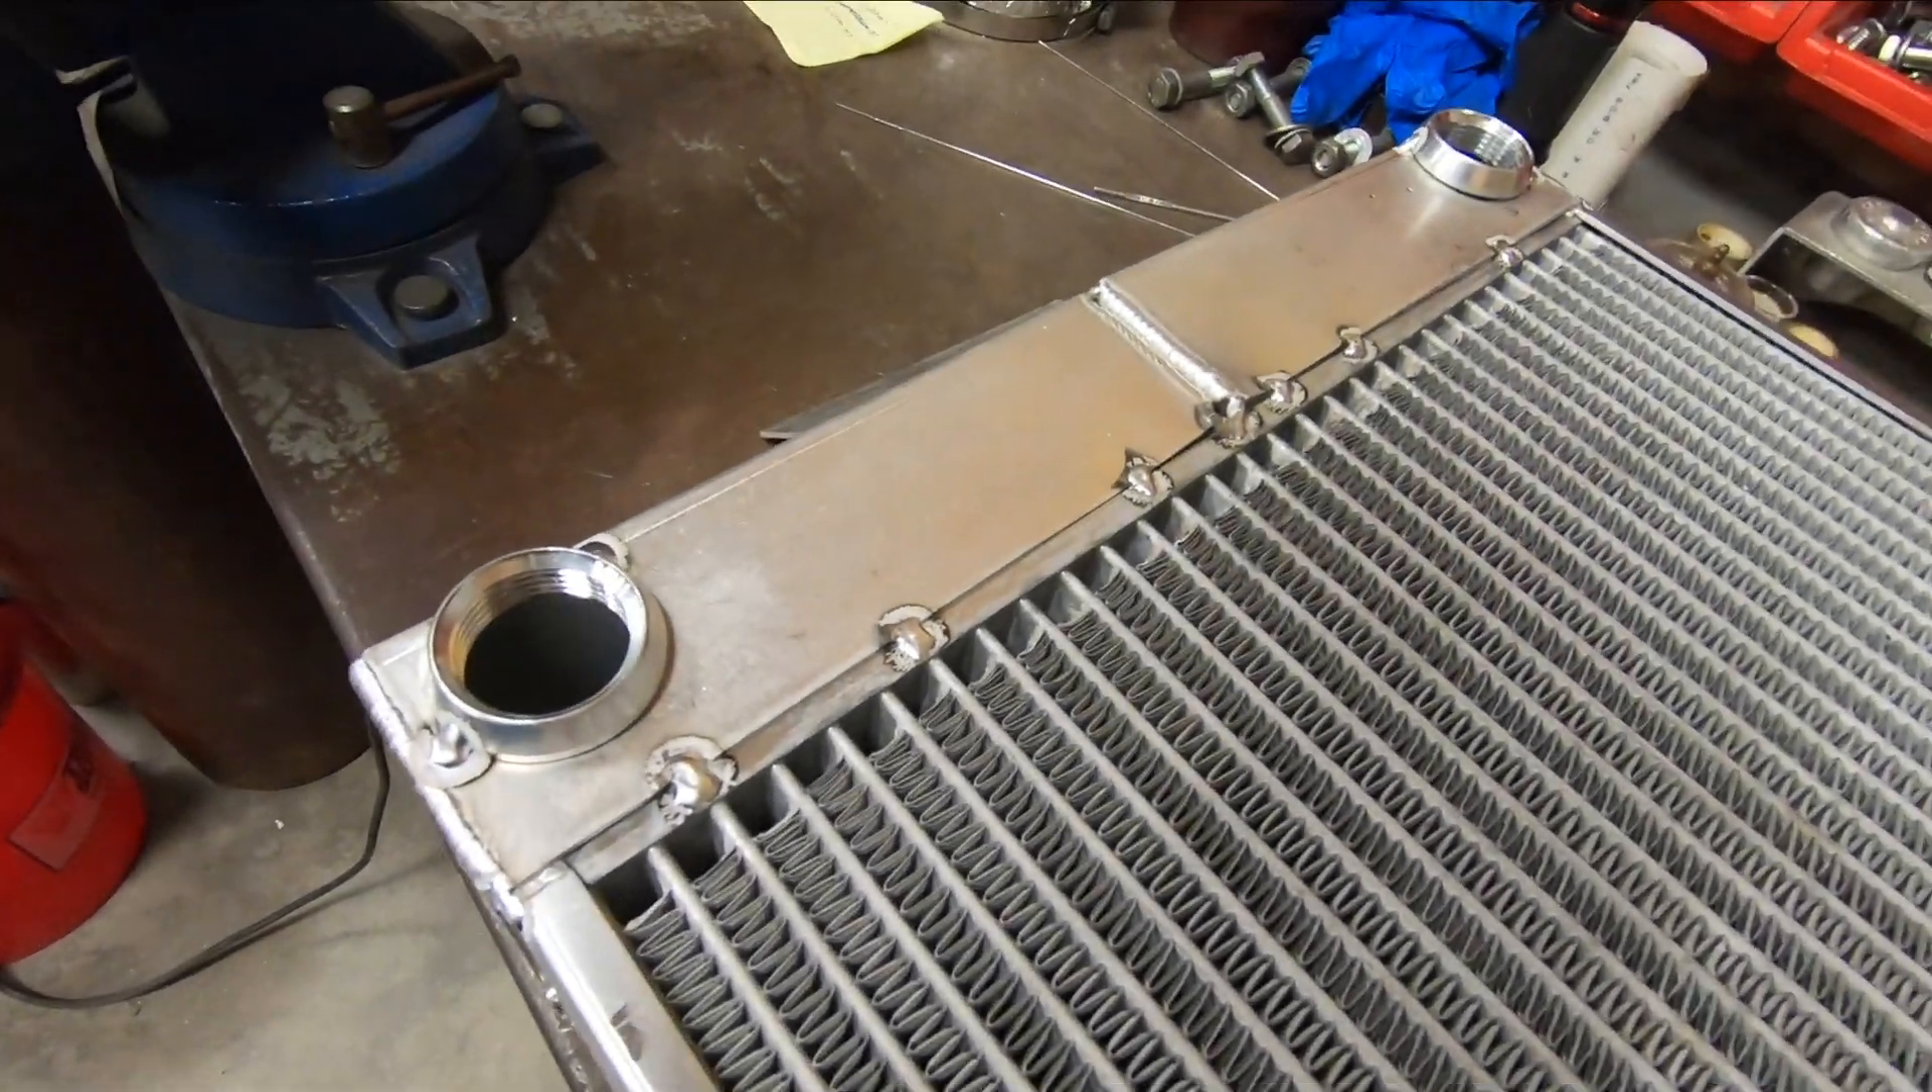There's a little bit of a gap there, but that can be solved with some filler rod.